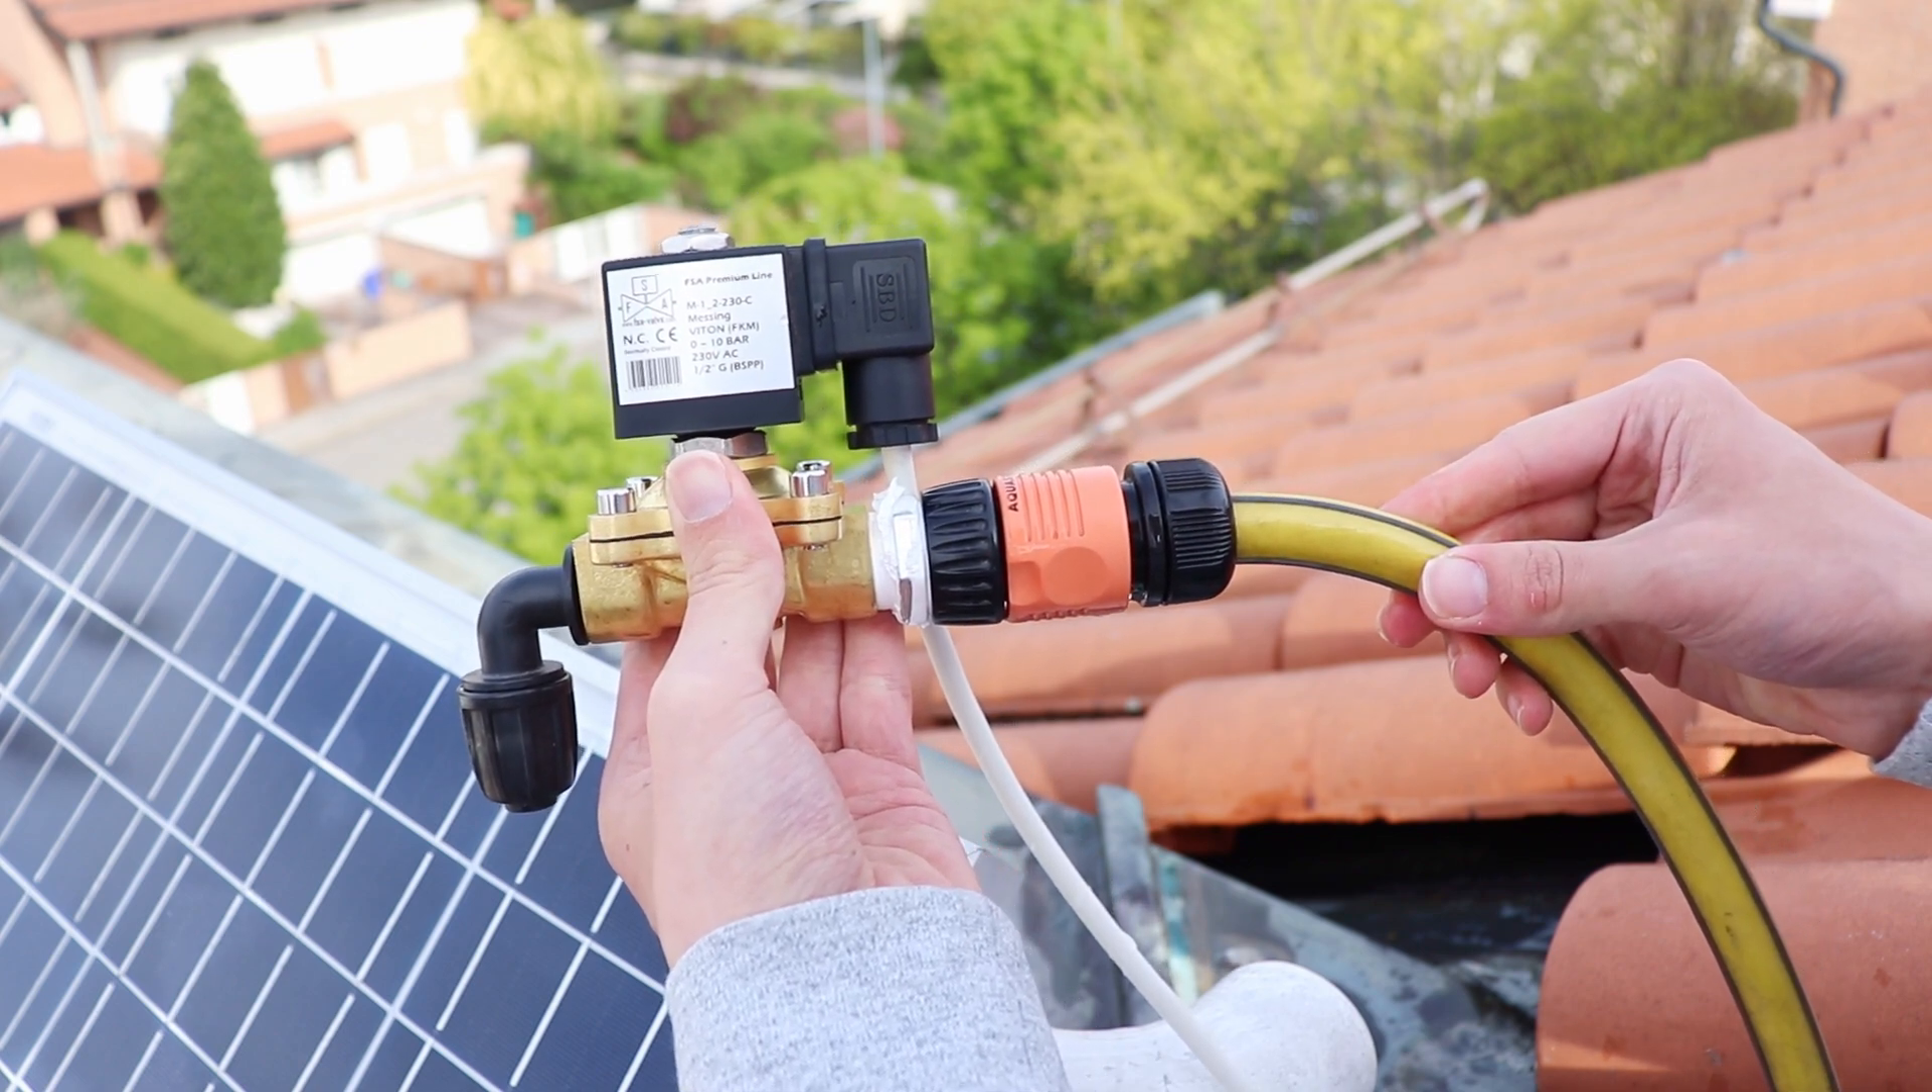Per provare la valvola l'ho collegata temporaneamente al tubo dell'acqua che uso per innaffiare.